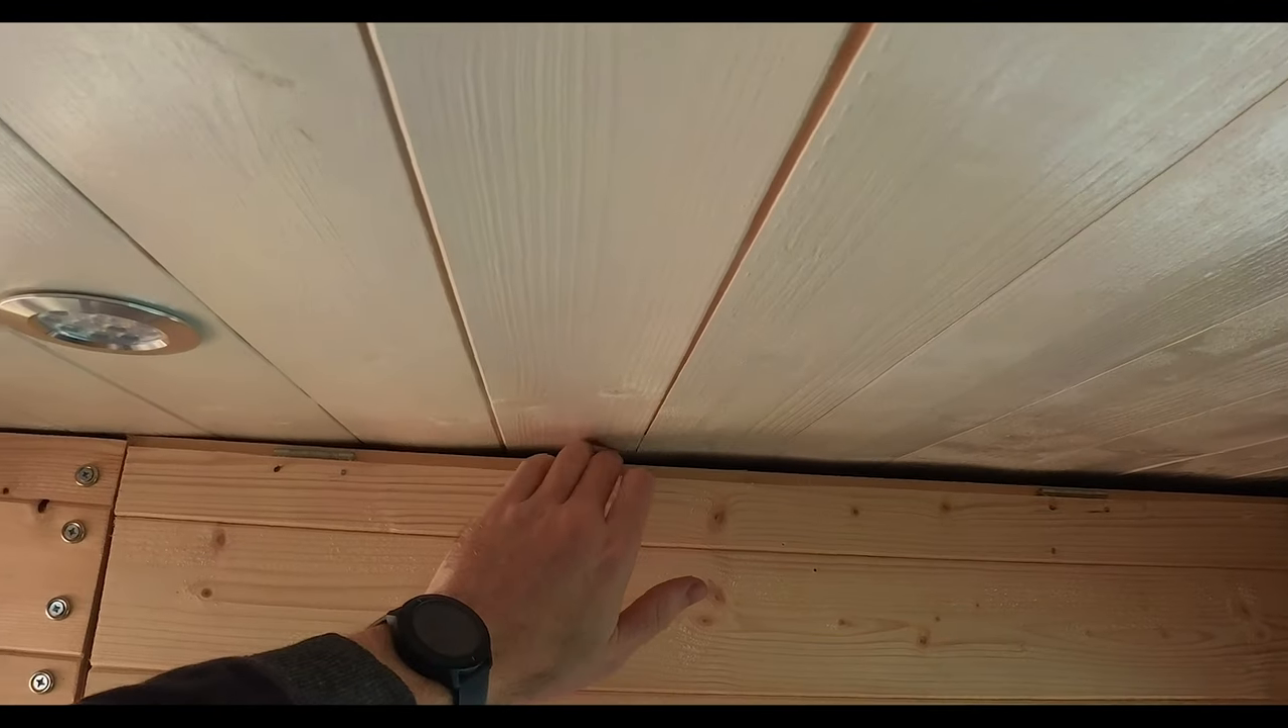Up at the top there's a very visible gap that i'm not very happy about.